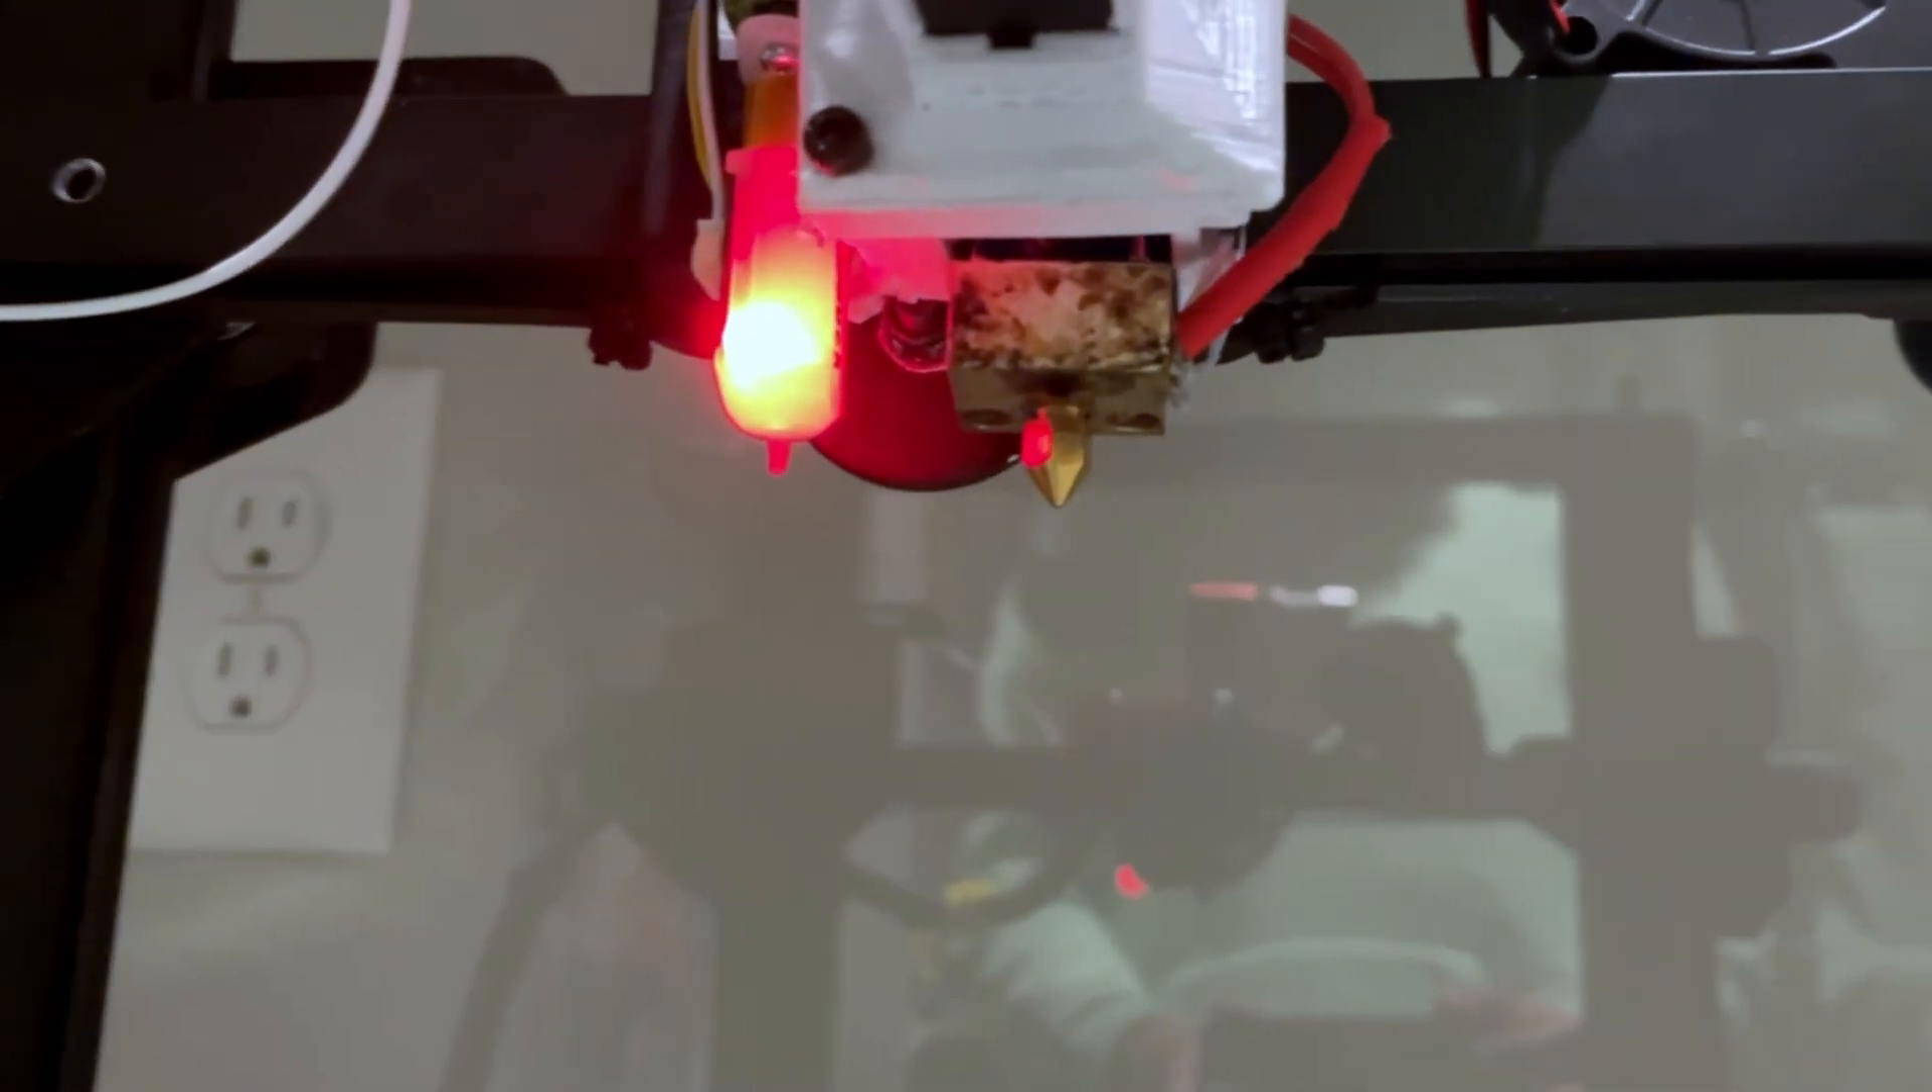Then, while it's still hot, screw on your new nozzle. And boom, we got it installed.